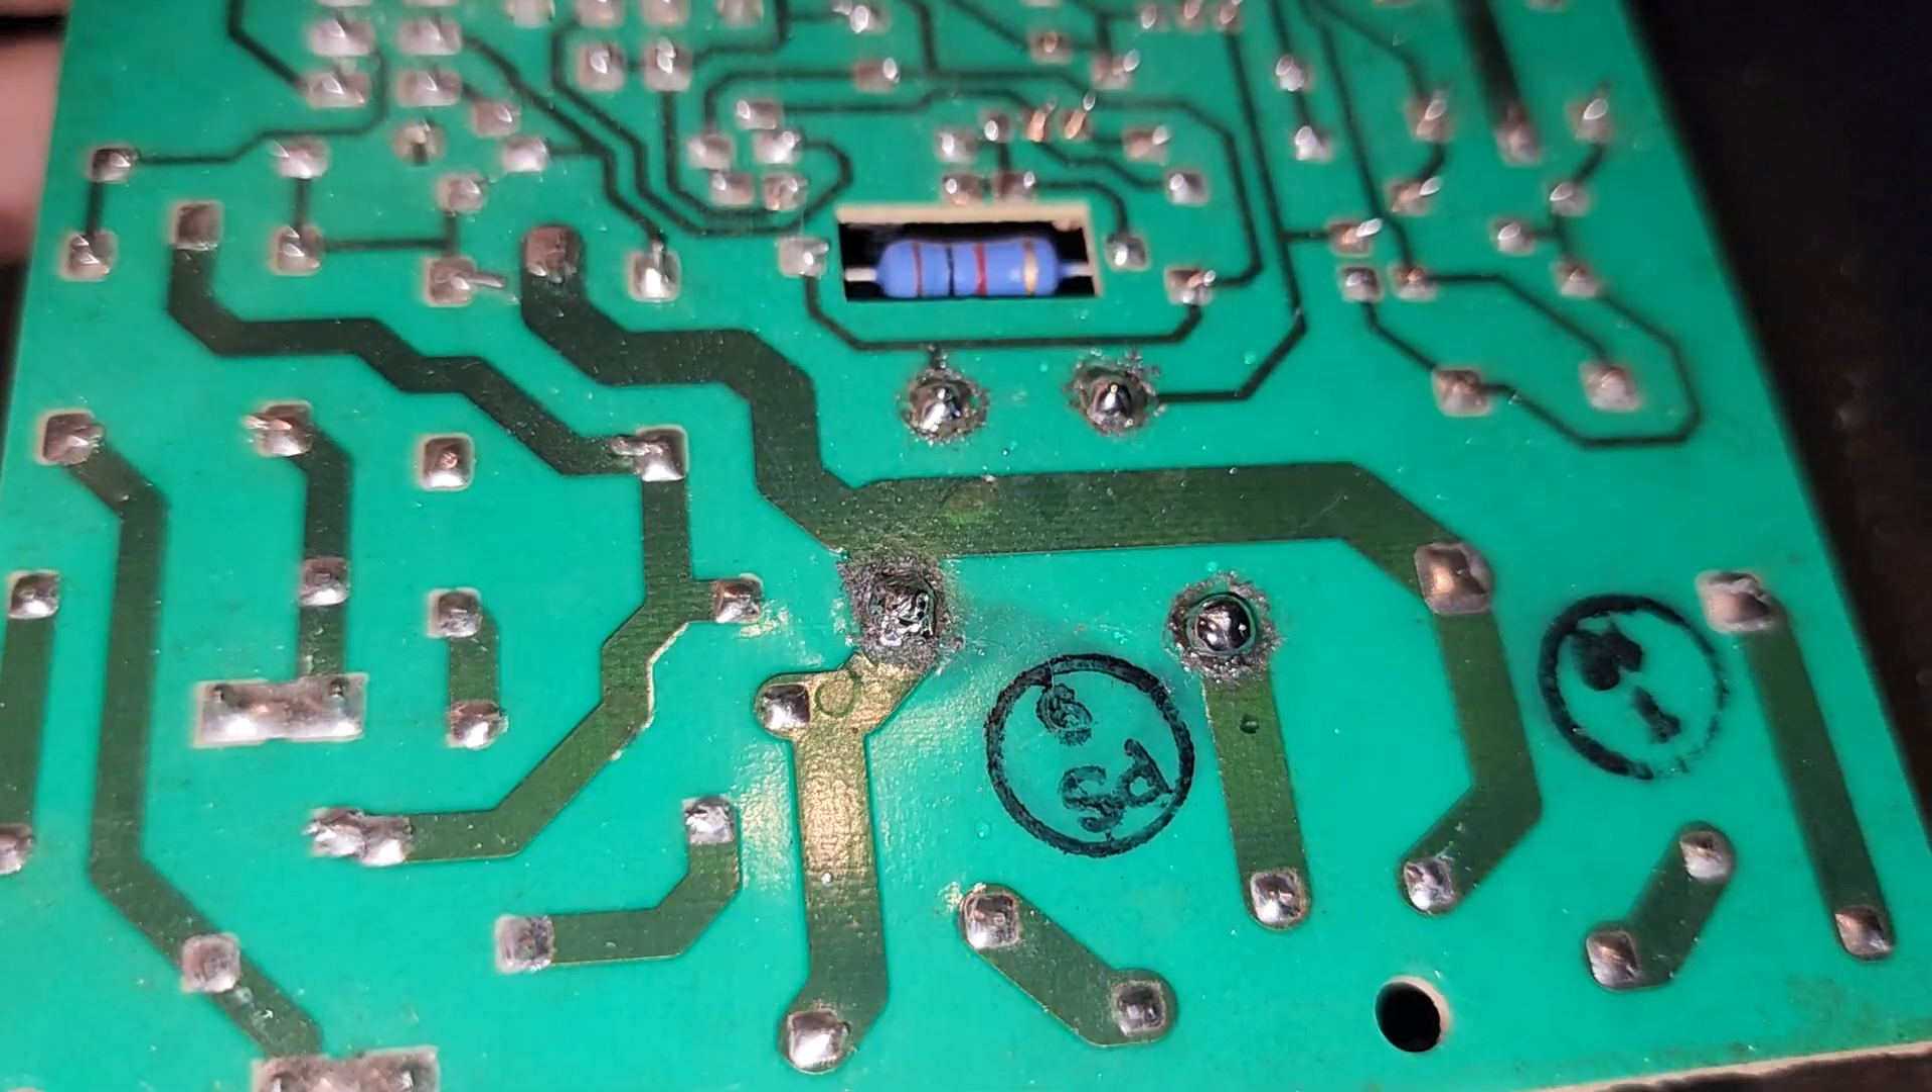Okay, I've got the pins soldered in.